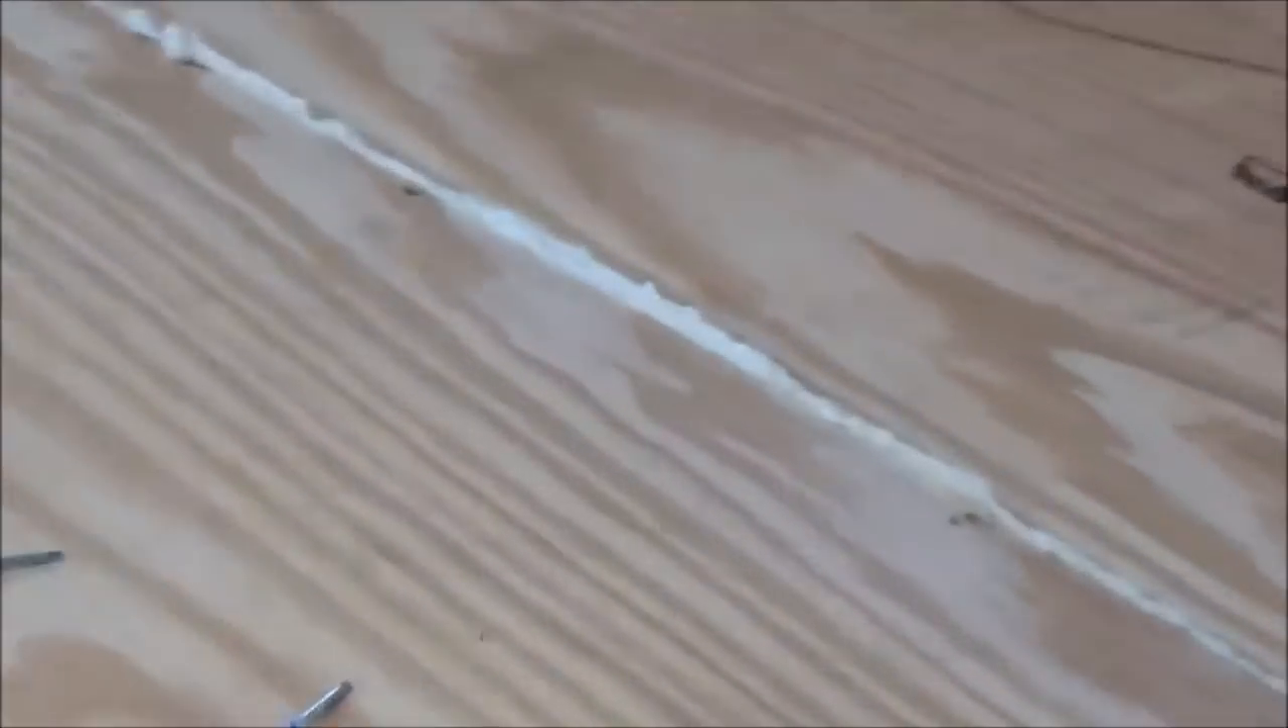We've got the decking going down and you can see we've got some good old glue right there.